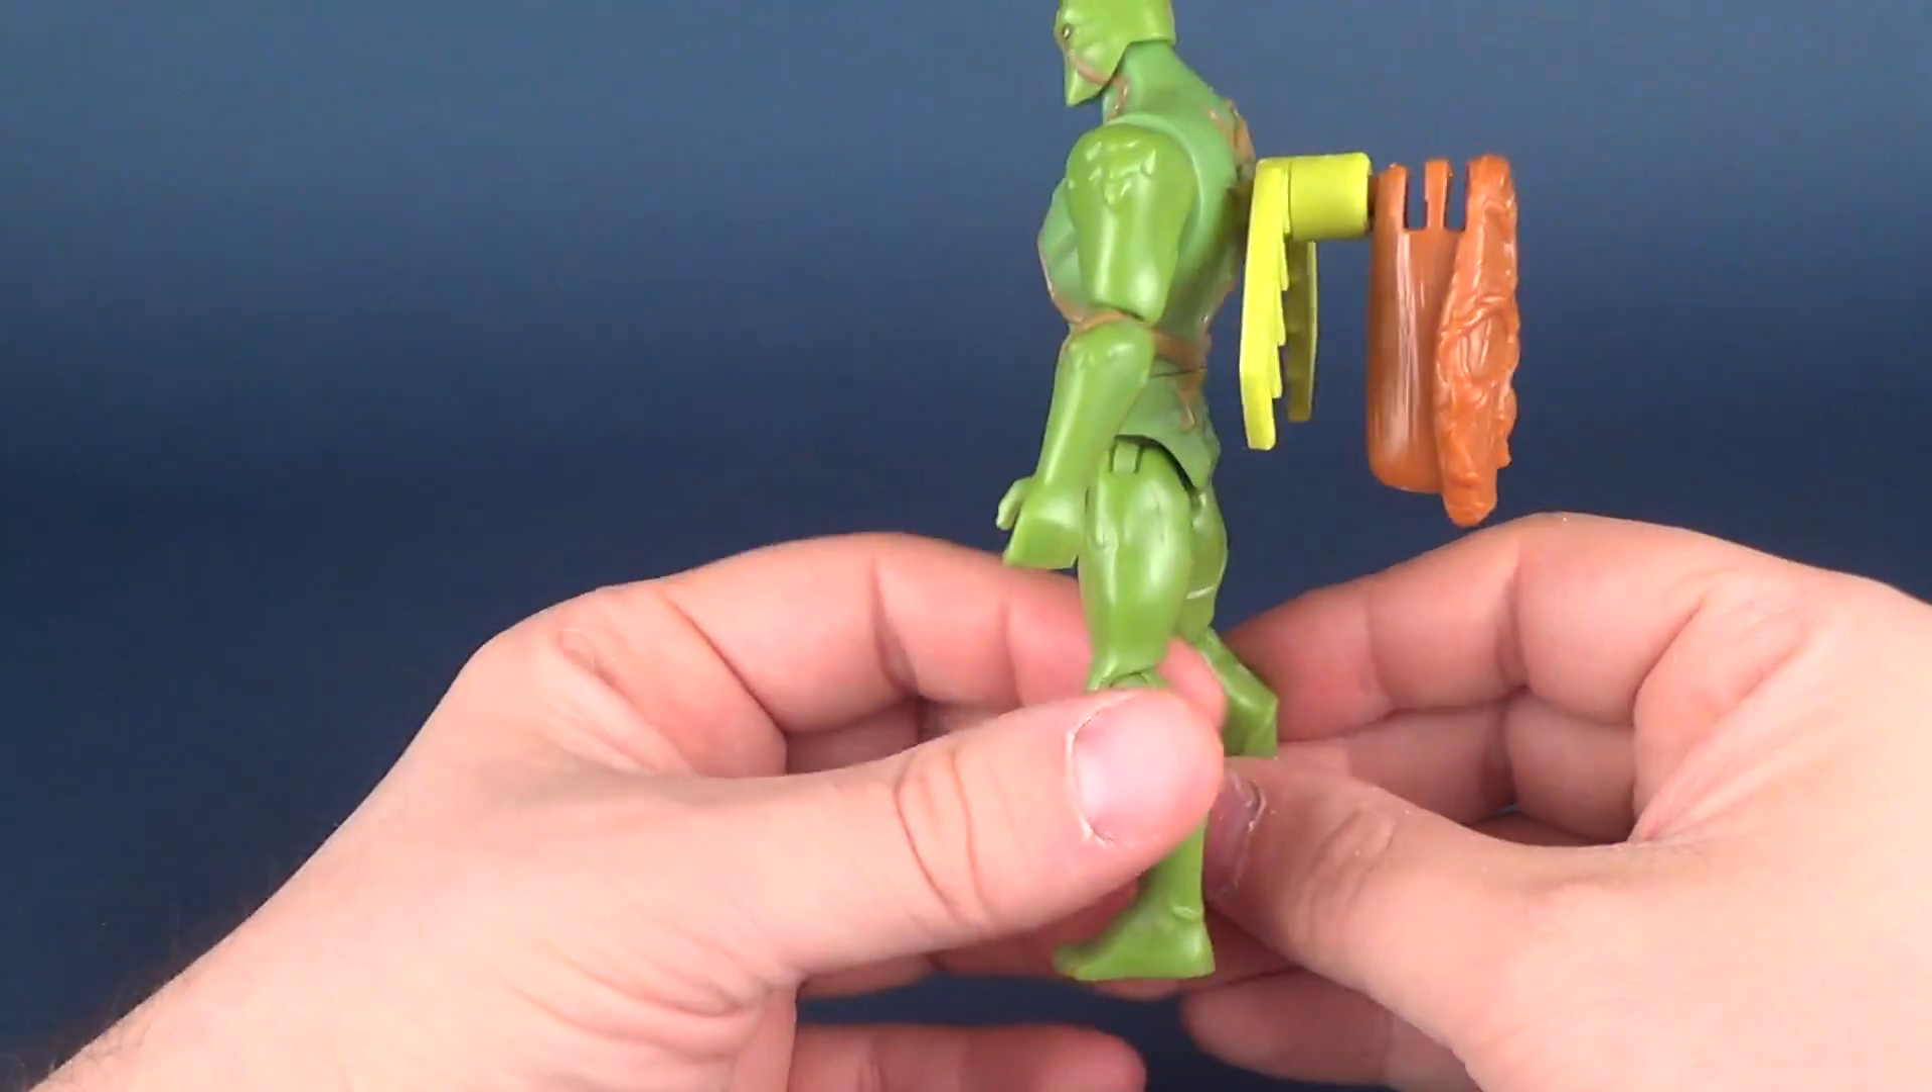It's supposed to fit on the back of Swamp Thing. And at the very least, you can fan out the blades or fan out the claw parts. But as you can see, it sticks out way too far.